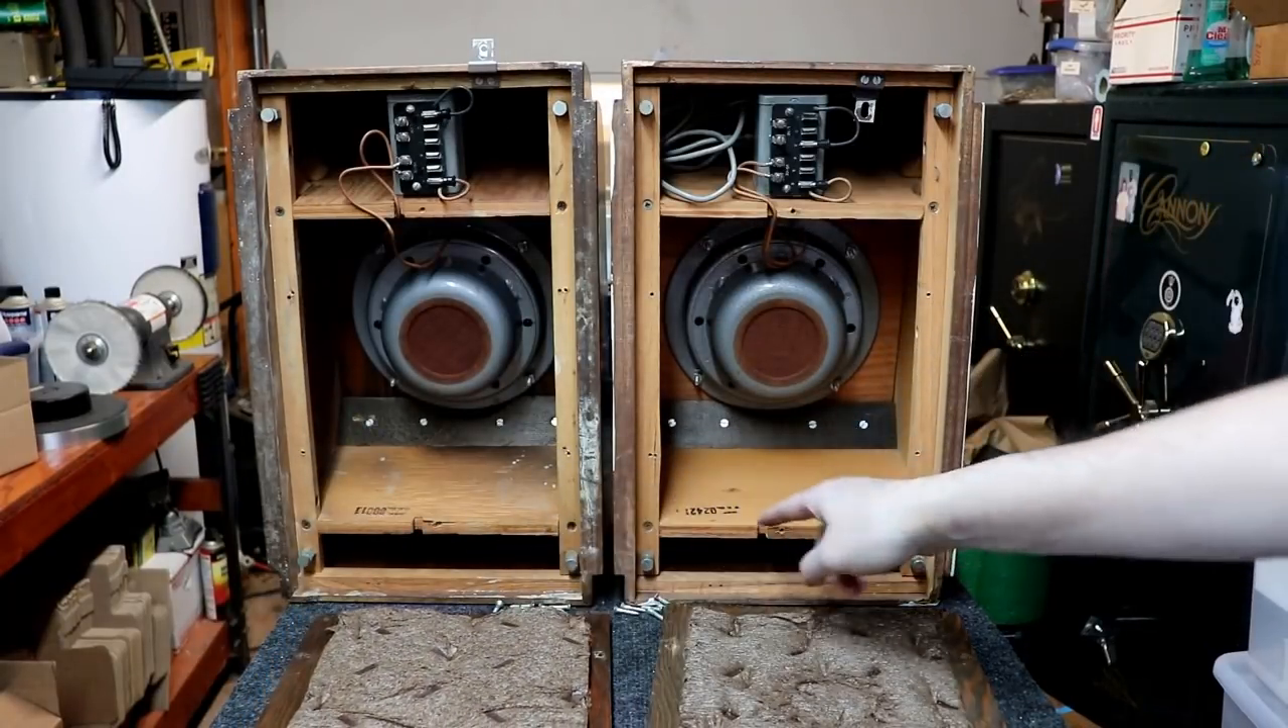Okay you can see both units with the back covers removed.